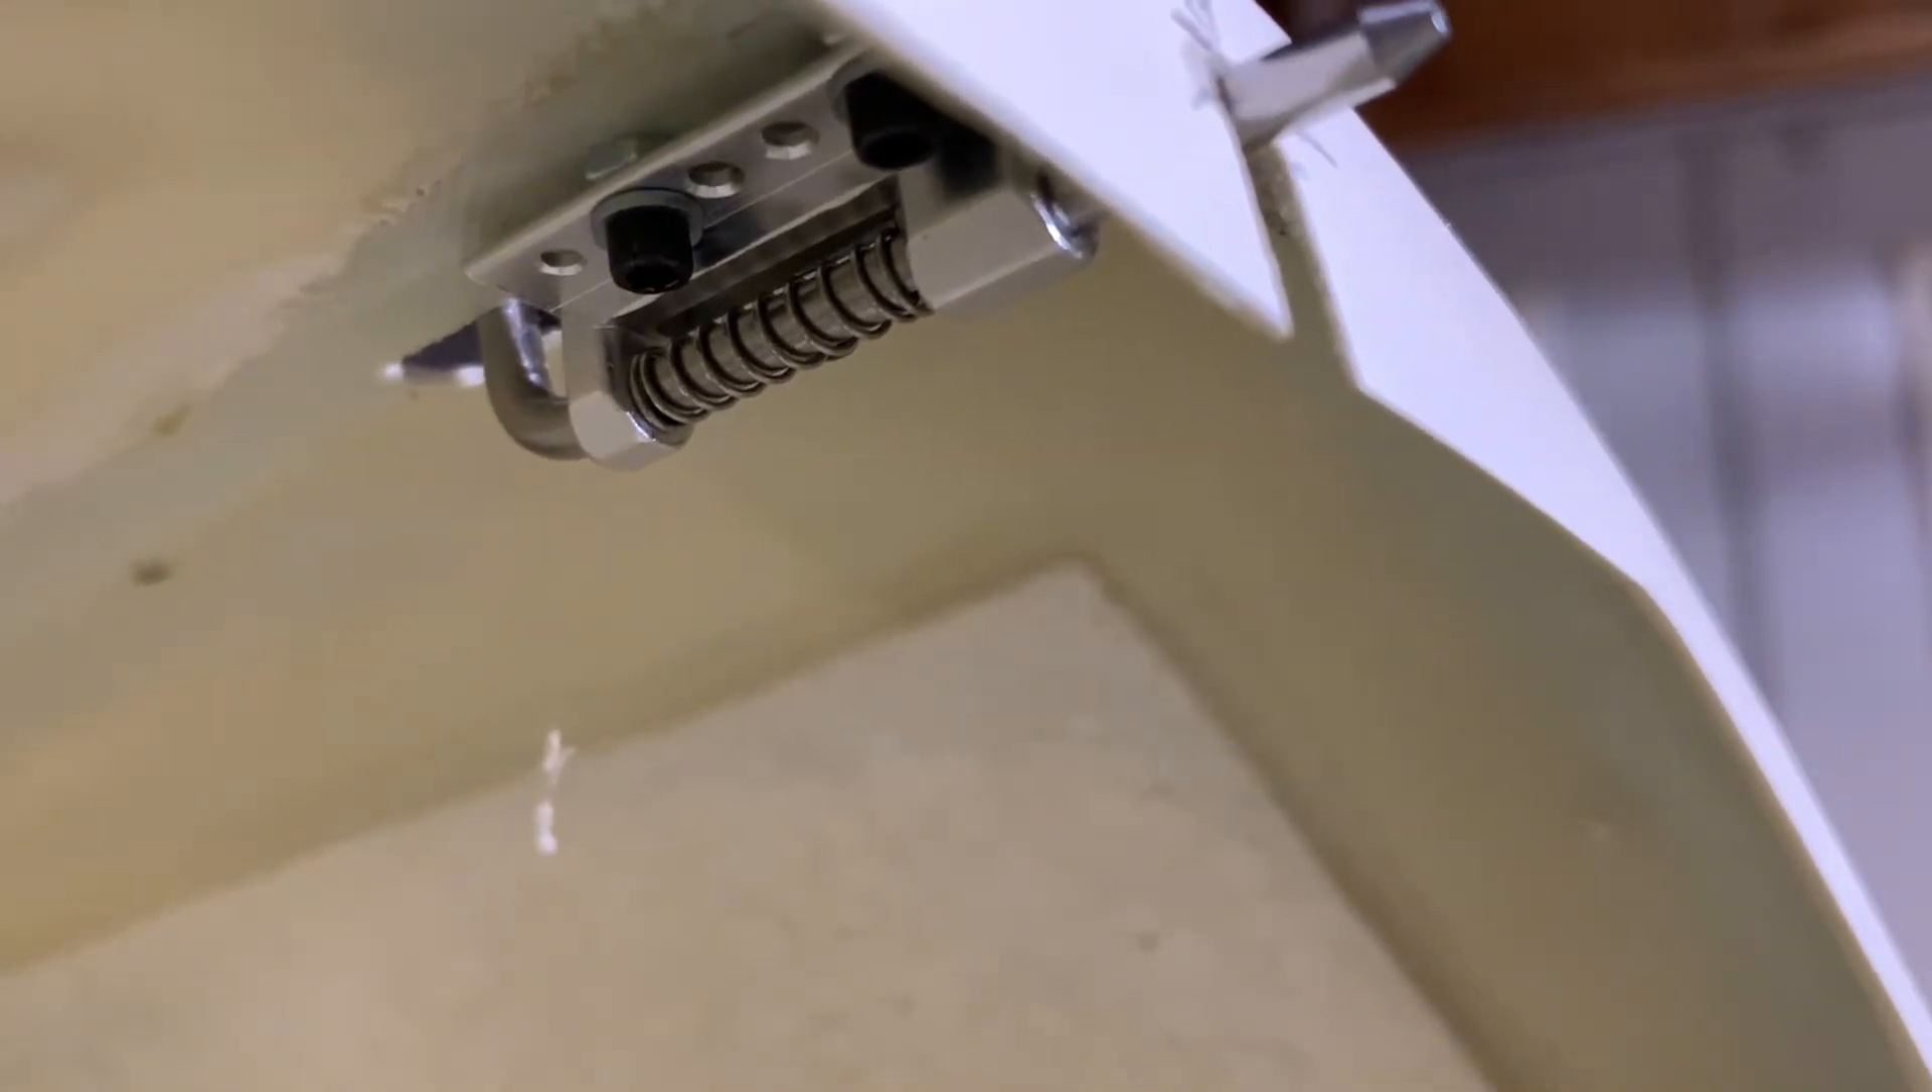So we have the latch in place as you can see and if you look very carefully if you look between the latch and the top of the fuselage you'll see there's a nut.